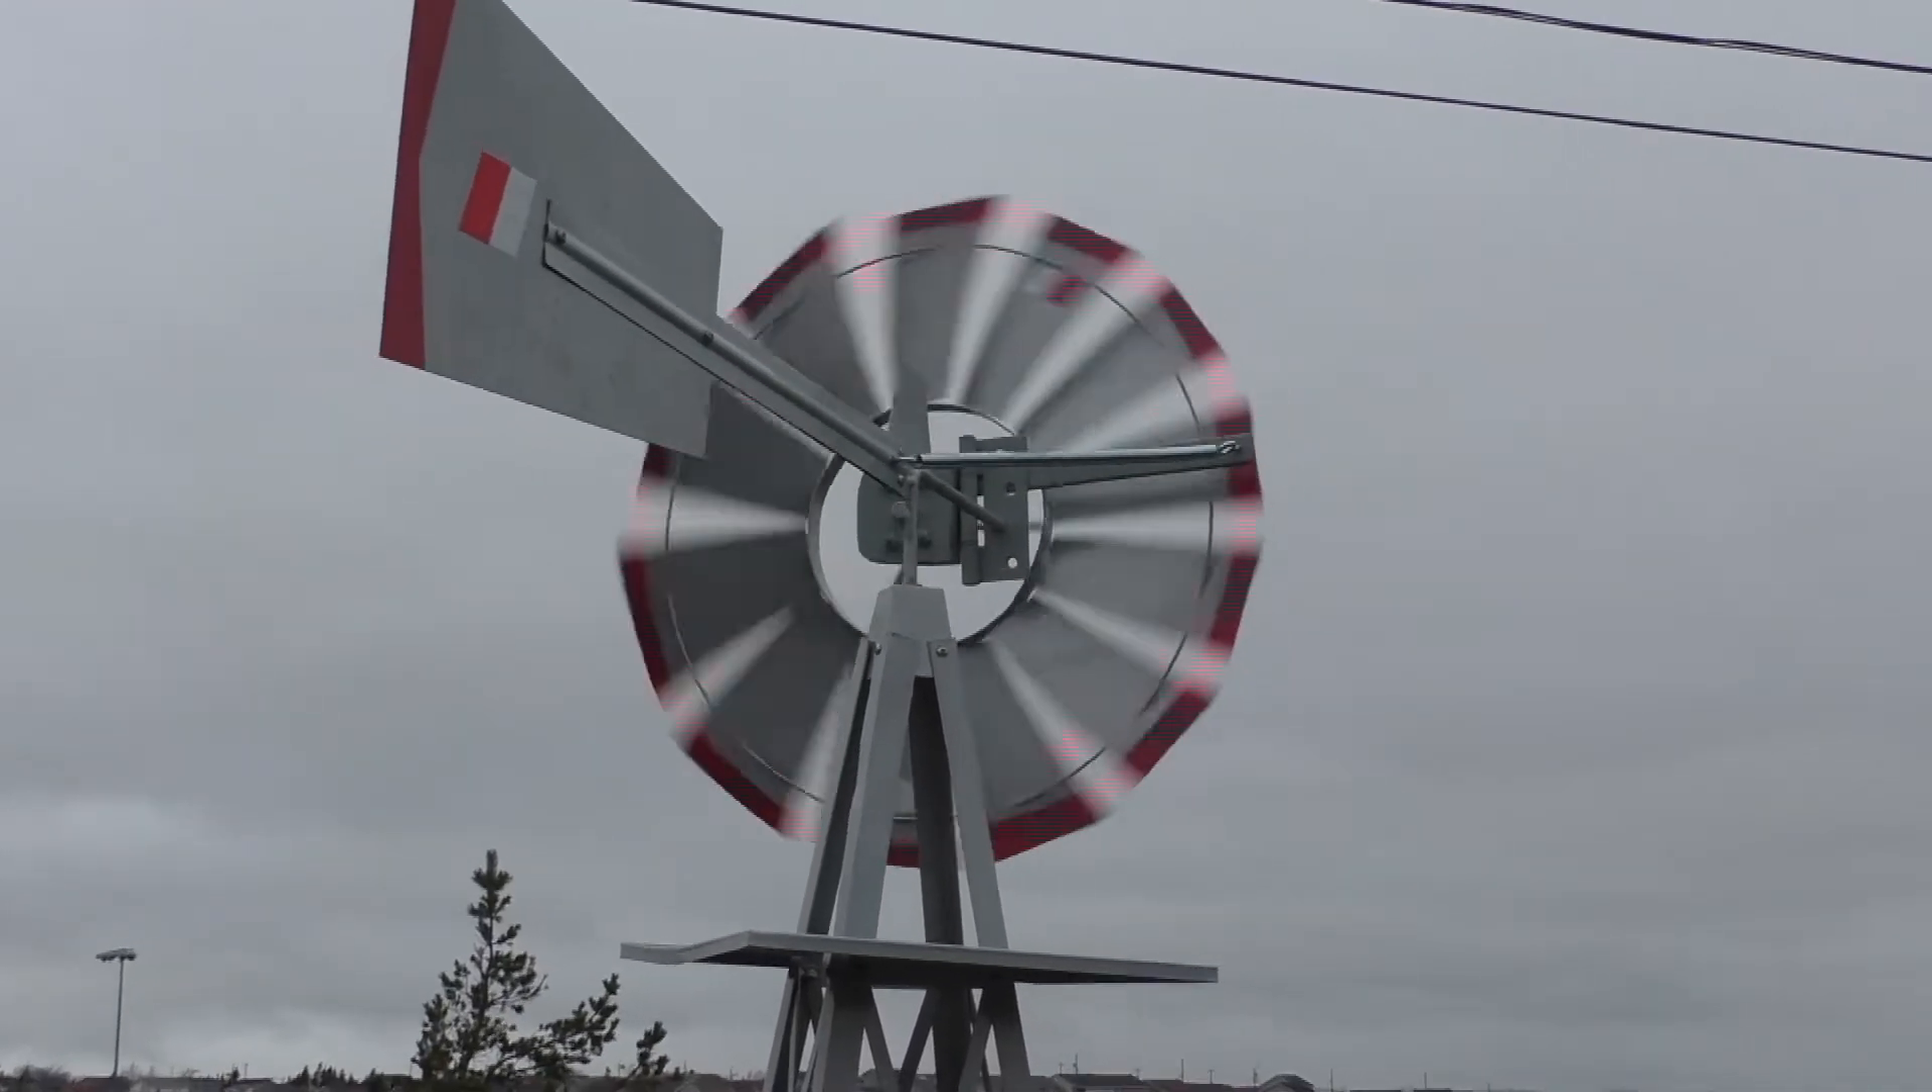So the windmill is installed now and I have a fair little breeze but not enough yet to cause the furling.